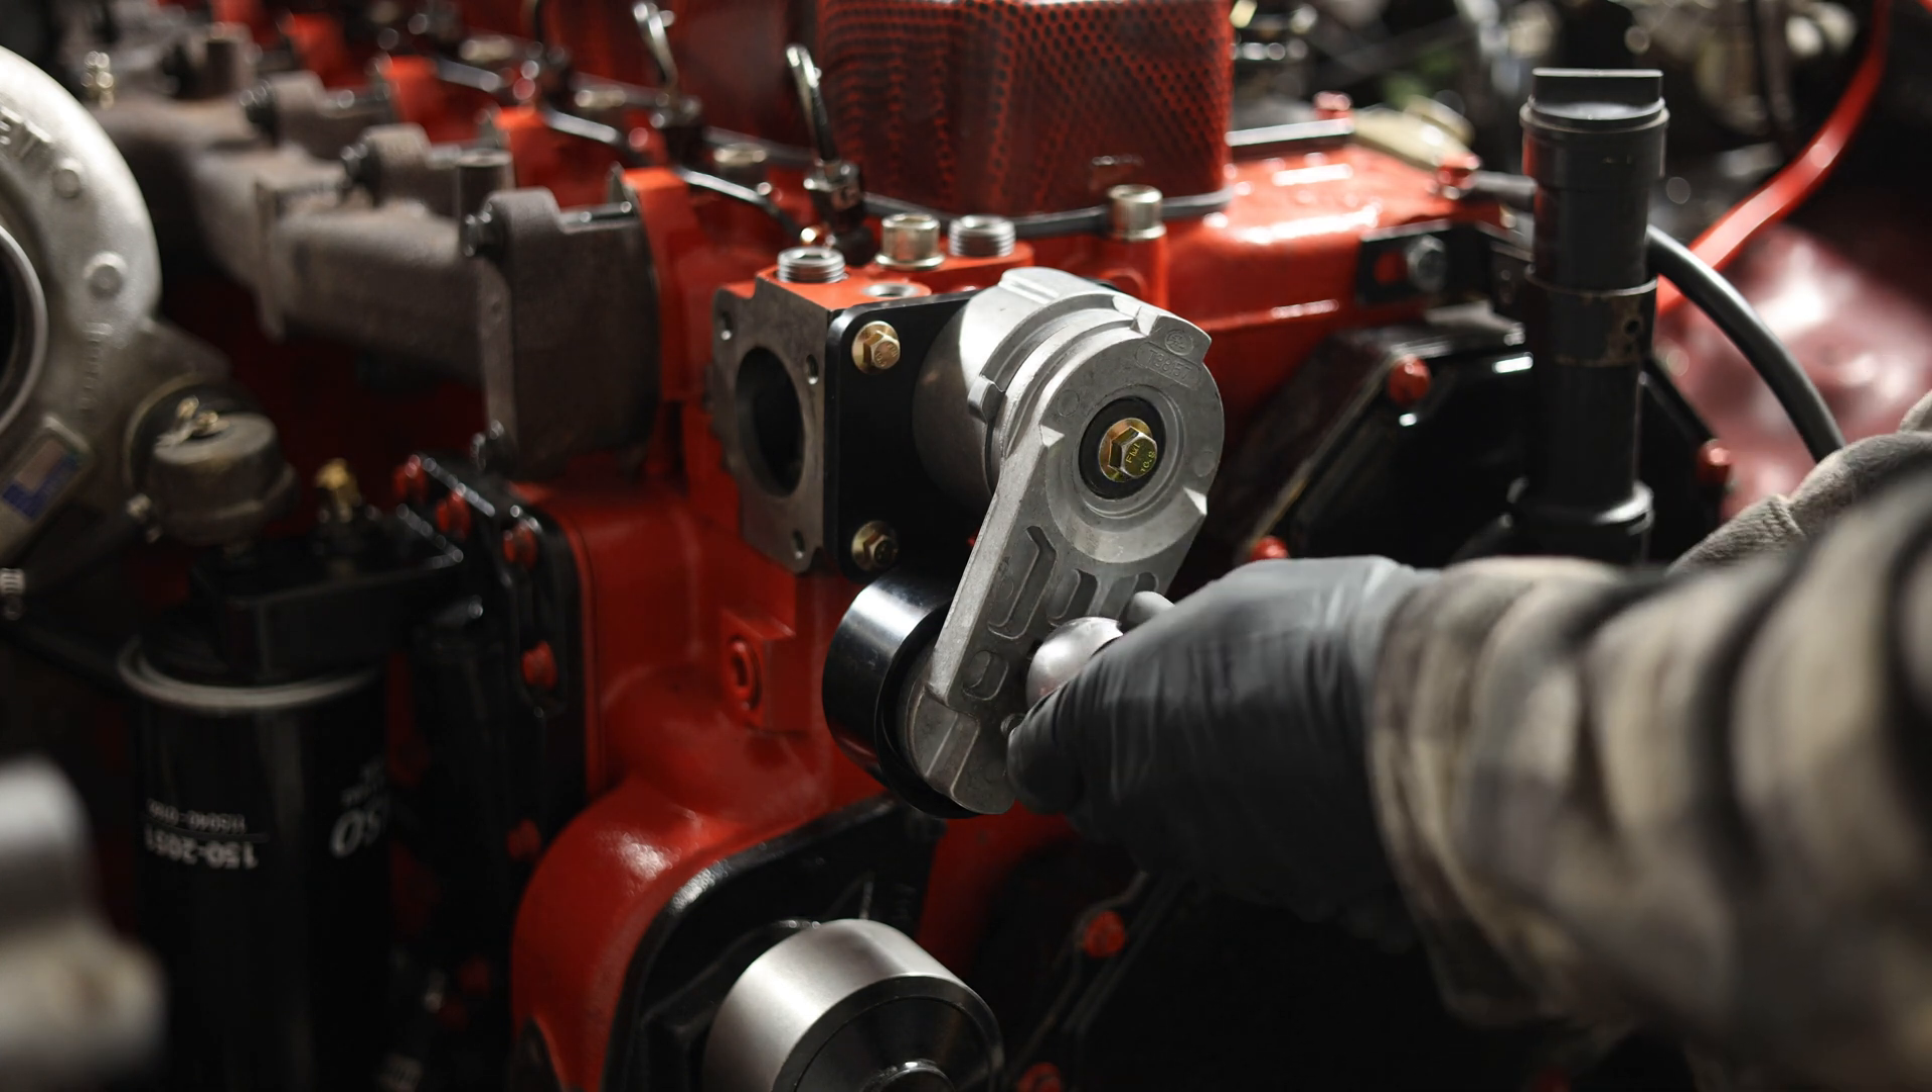All right so now we have our tensioner mount installed and that will allow for operation of loosening this tensioner mount which will allow the belt to slip on.